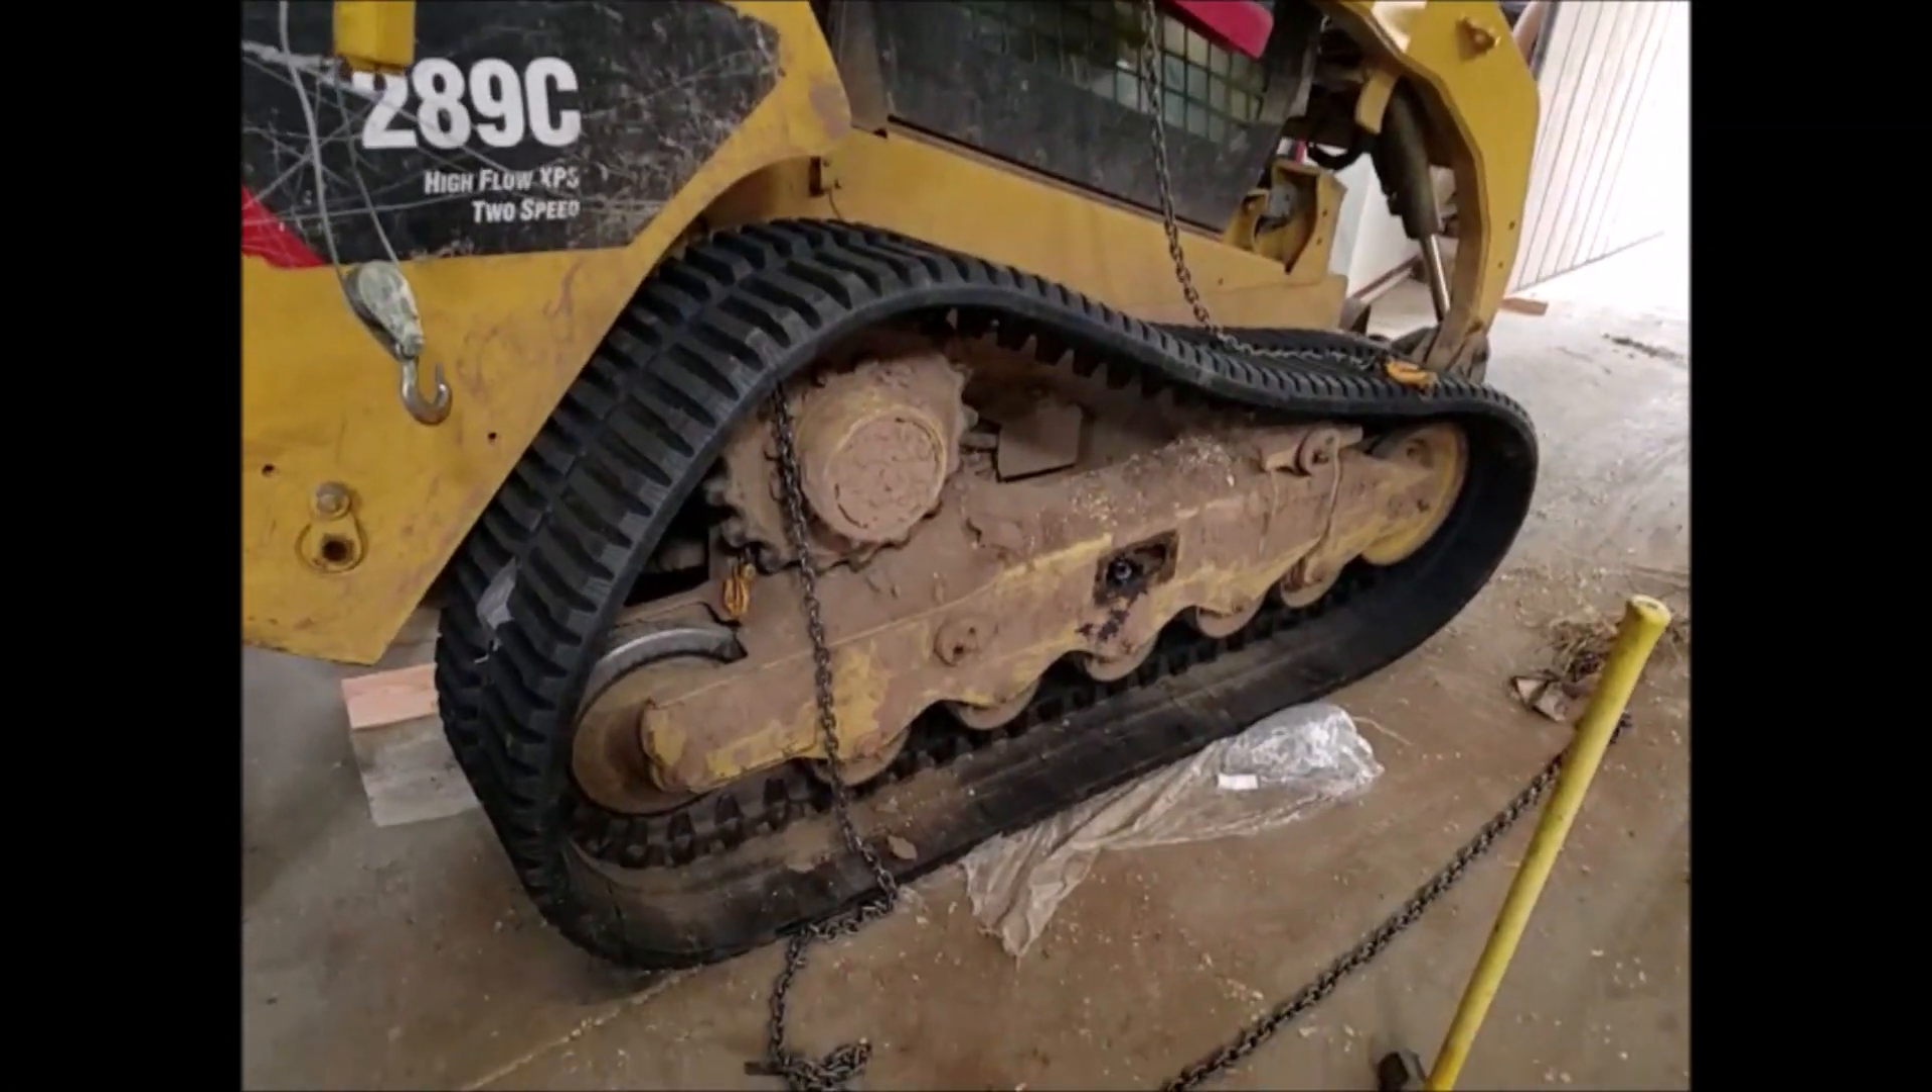Okay, I got the track mostly on.